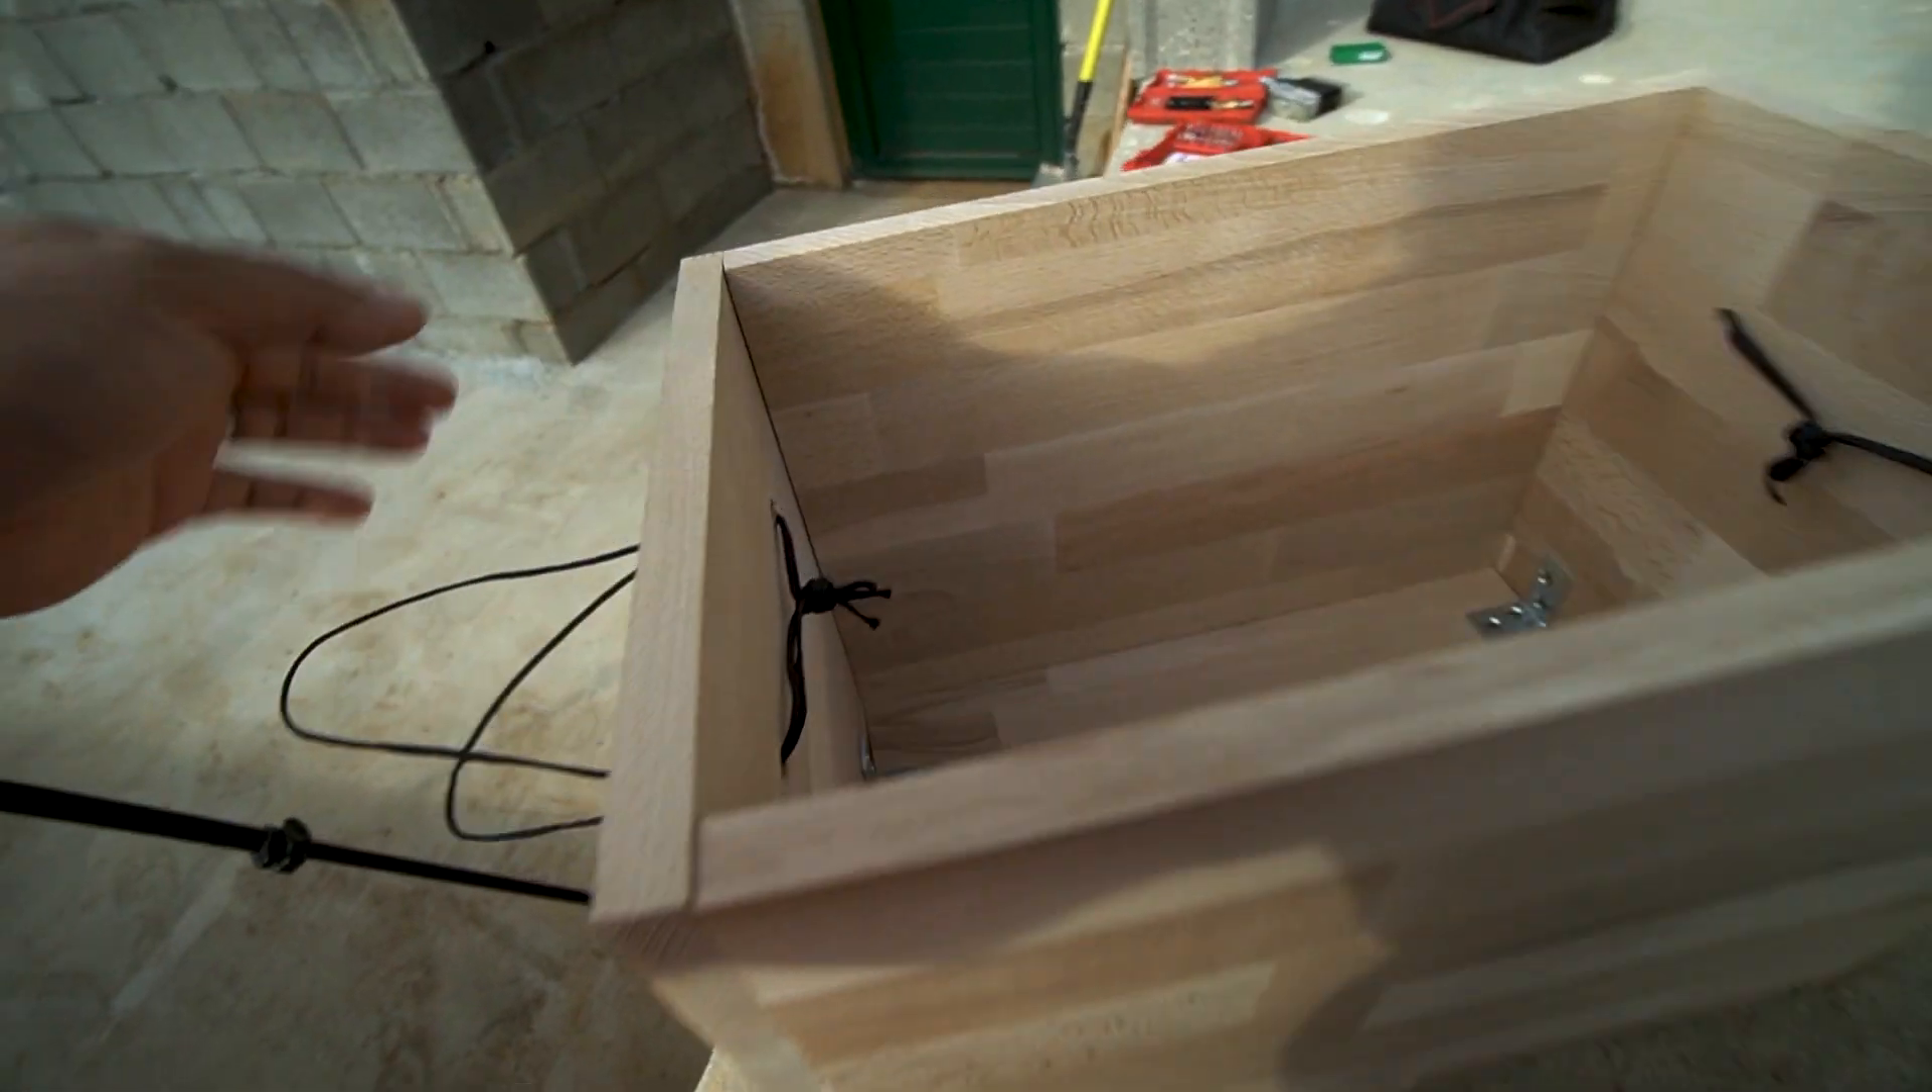And I drilled a couple of holes and then uh just ran some nylon rope through this so I should be able to use it to pick it up.